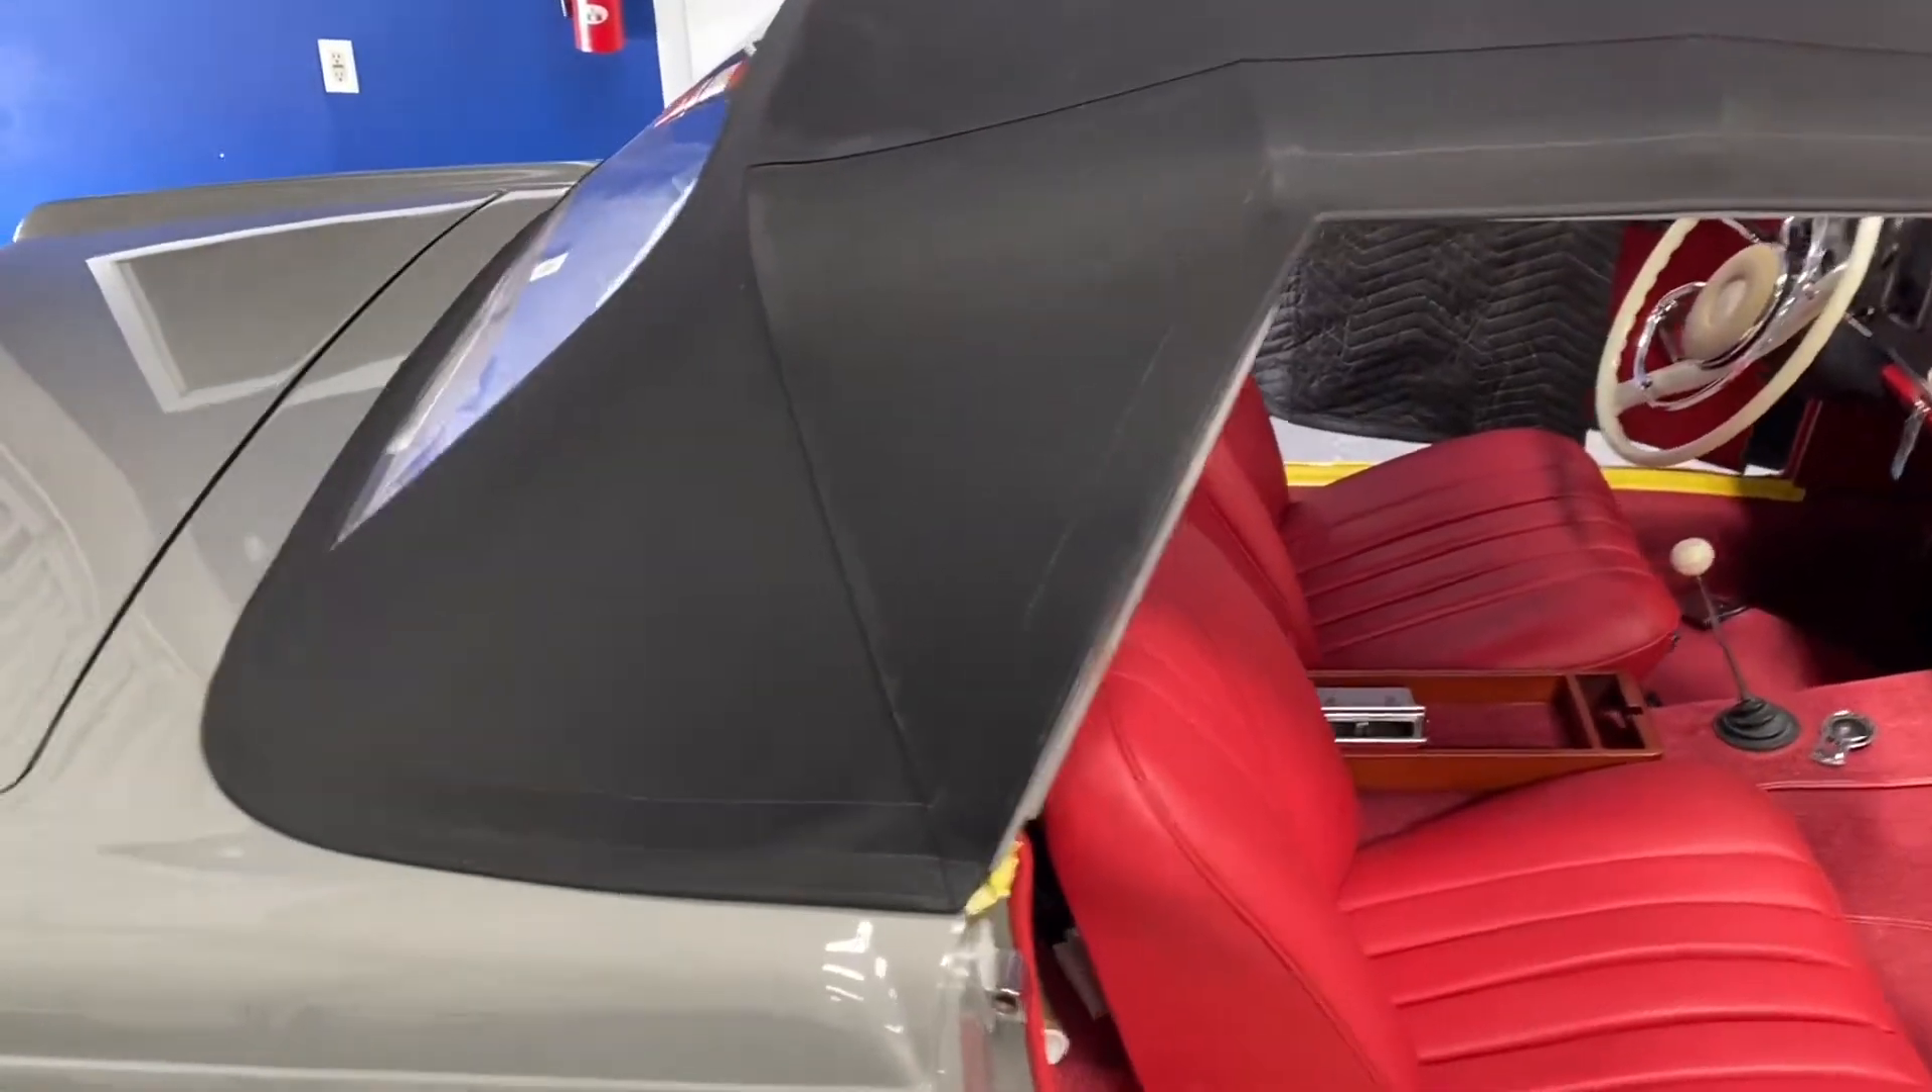The top has been fully installed. It is nicely stretched, beautifully done.